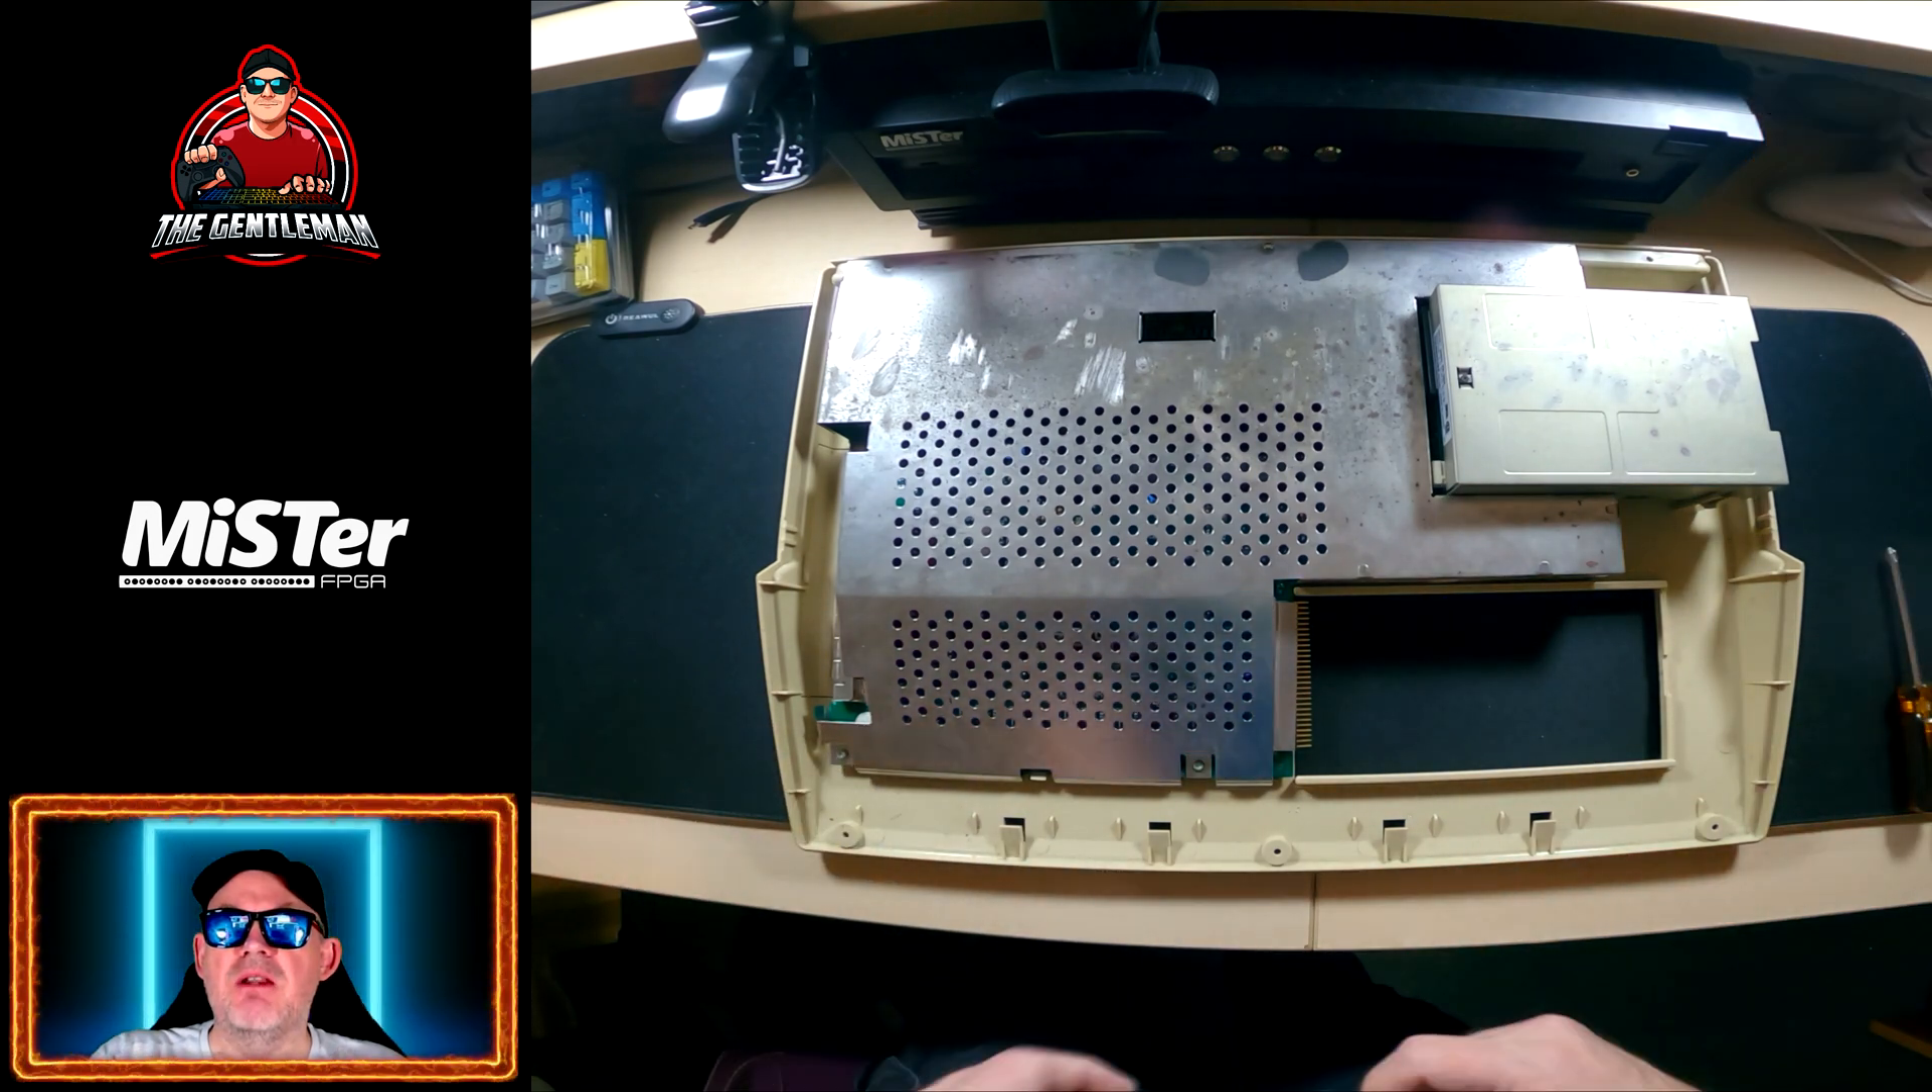I'm slowly and carefully removing out removing the memory expansion board that's not going to be needed anymore and we've simply got the floppy drive to get rid of now and we've got the shielding to get rid of here.